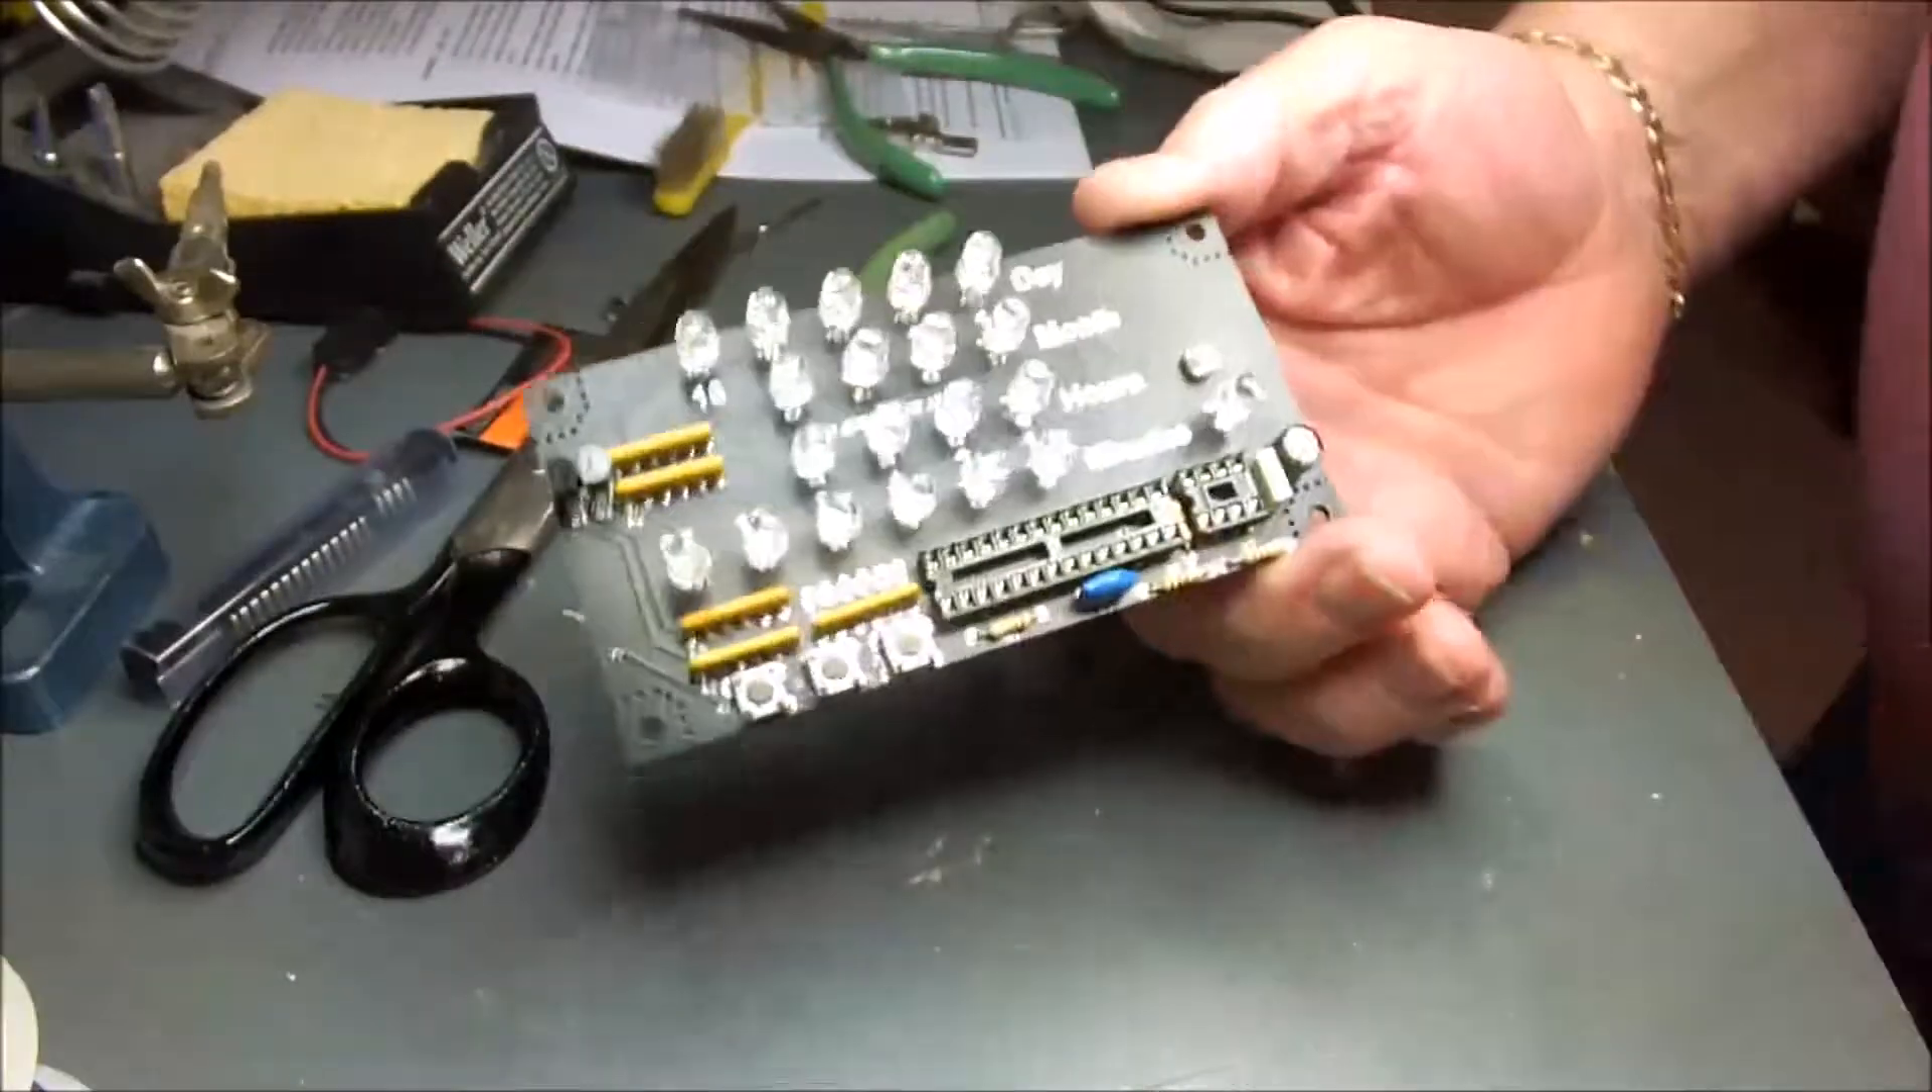And there we've got our LEDs mounted.